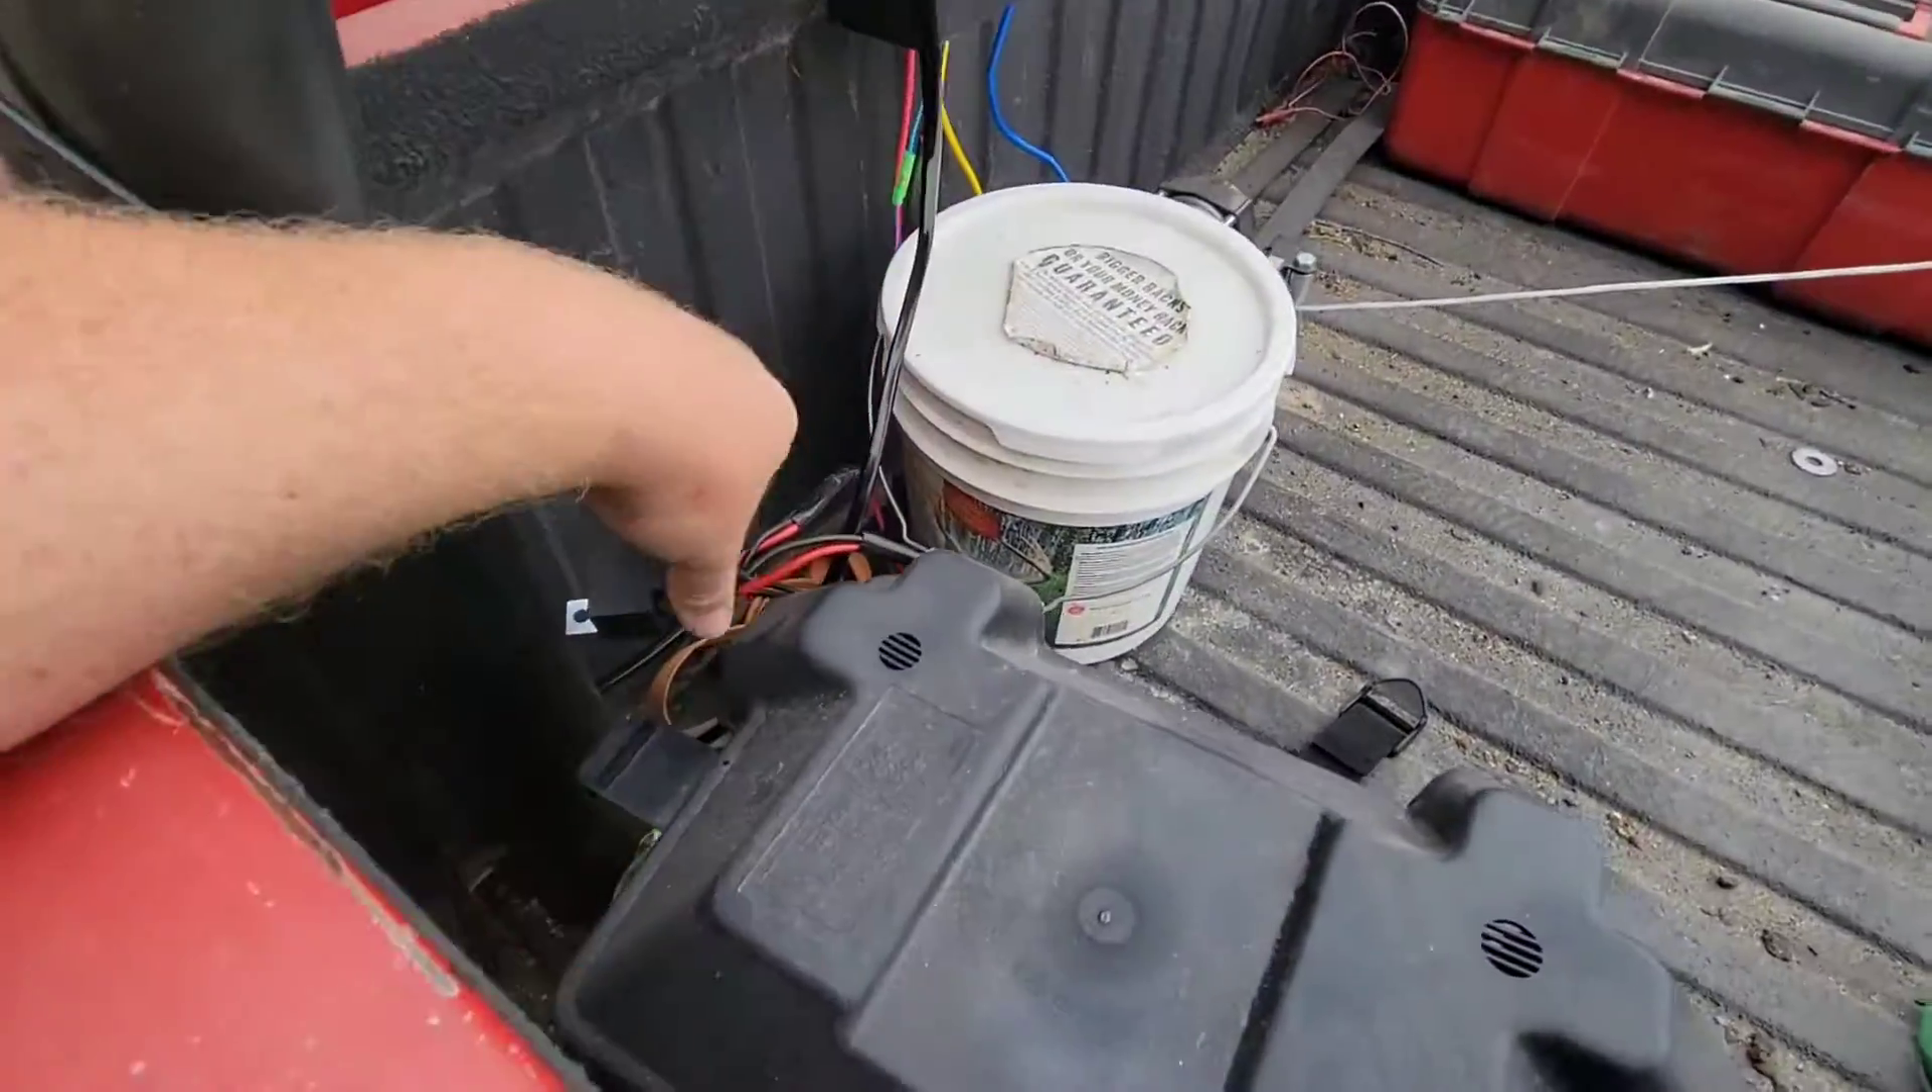So, the final fit and finish of this wiring isn't all finished up yet. Everything's kind of just hanging out.